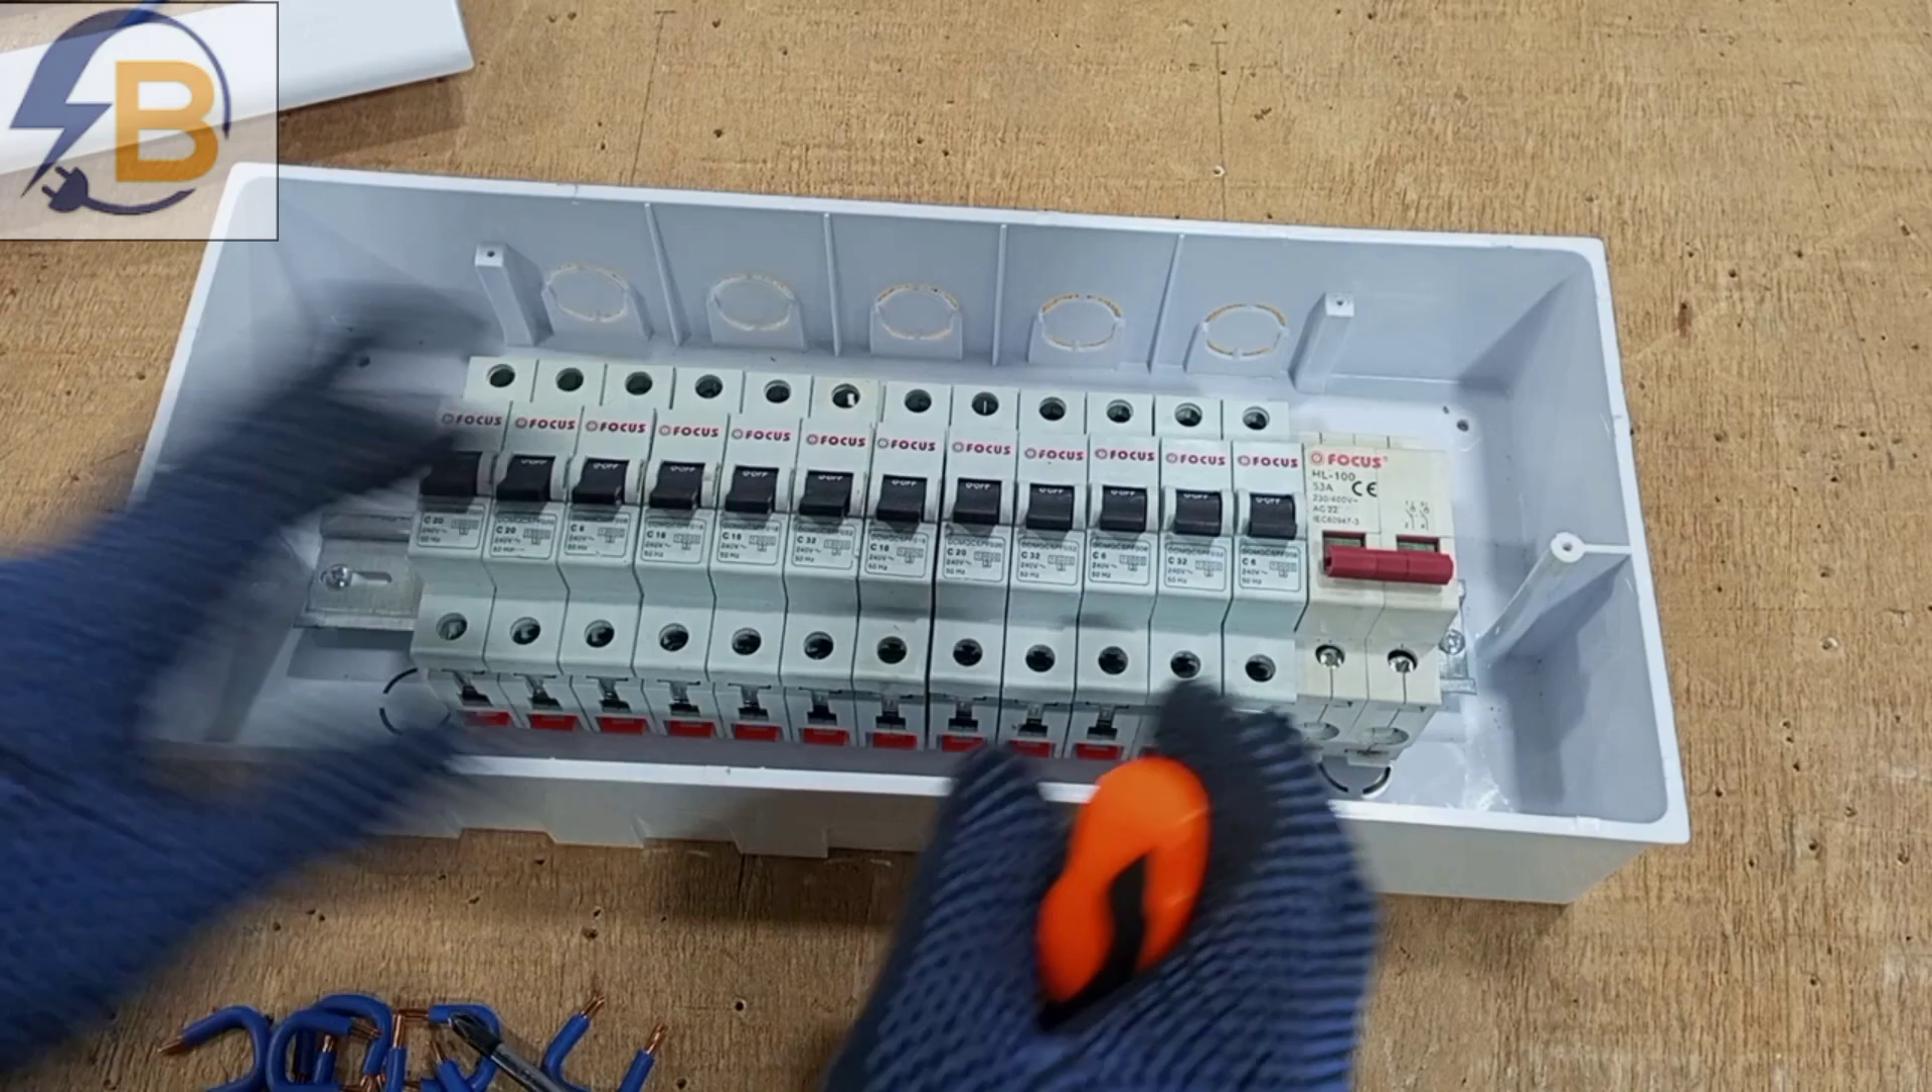All right so we are done arranging the circuit breakers in the switchboard.